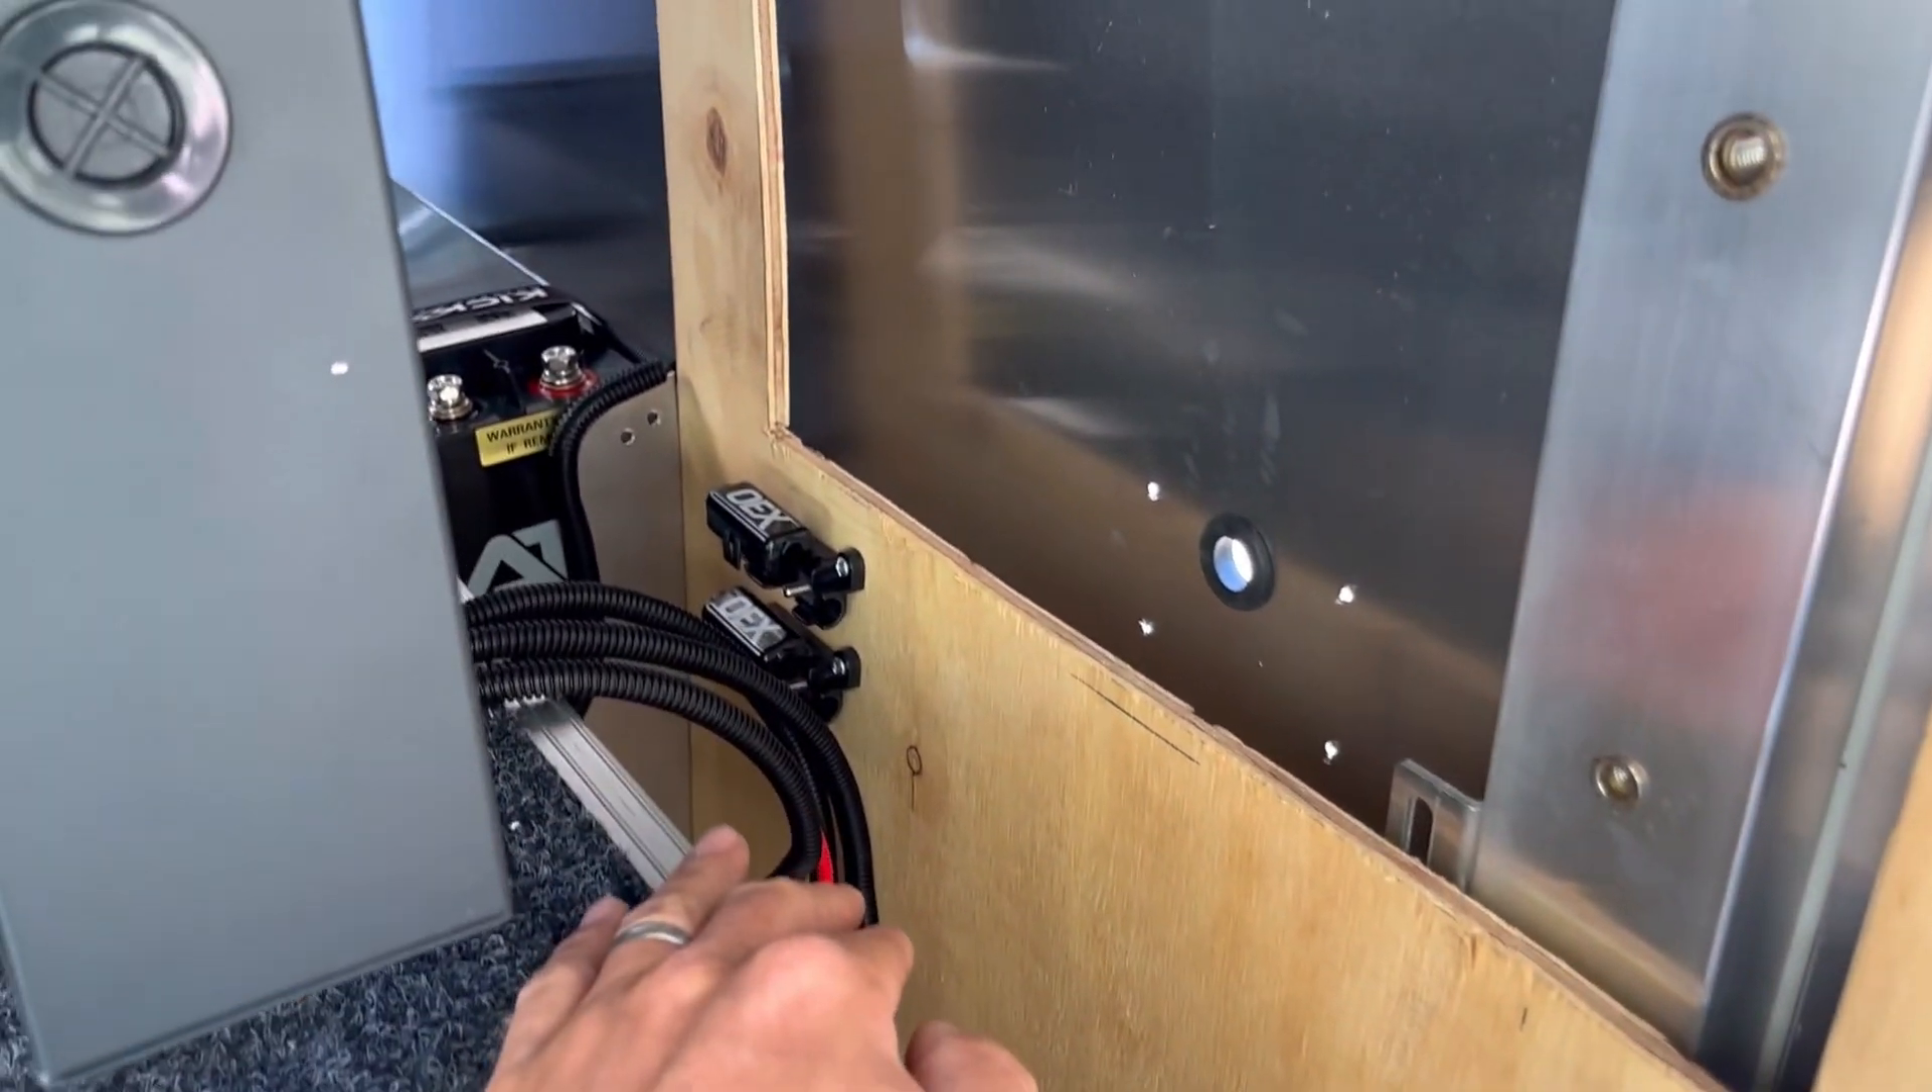Um so there's our cables there and i've just mounted two midi fuse holders.